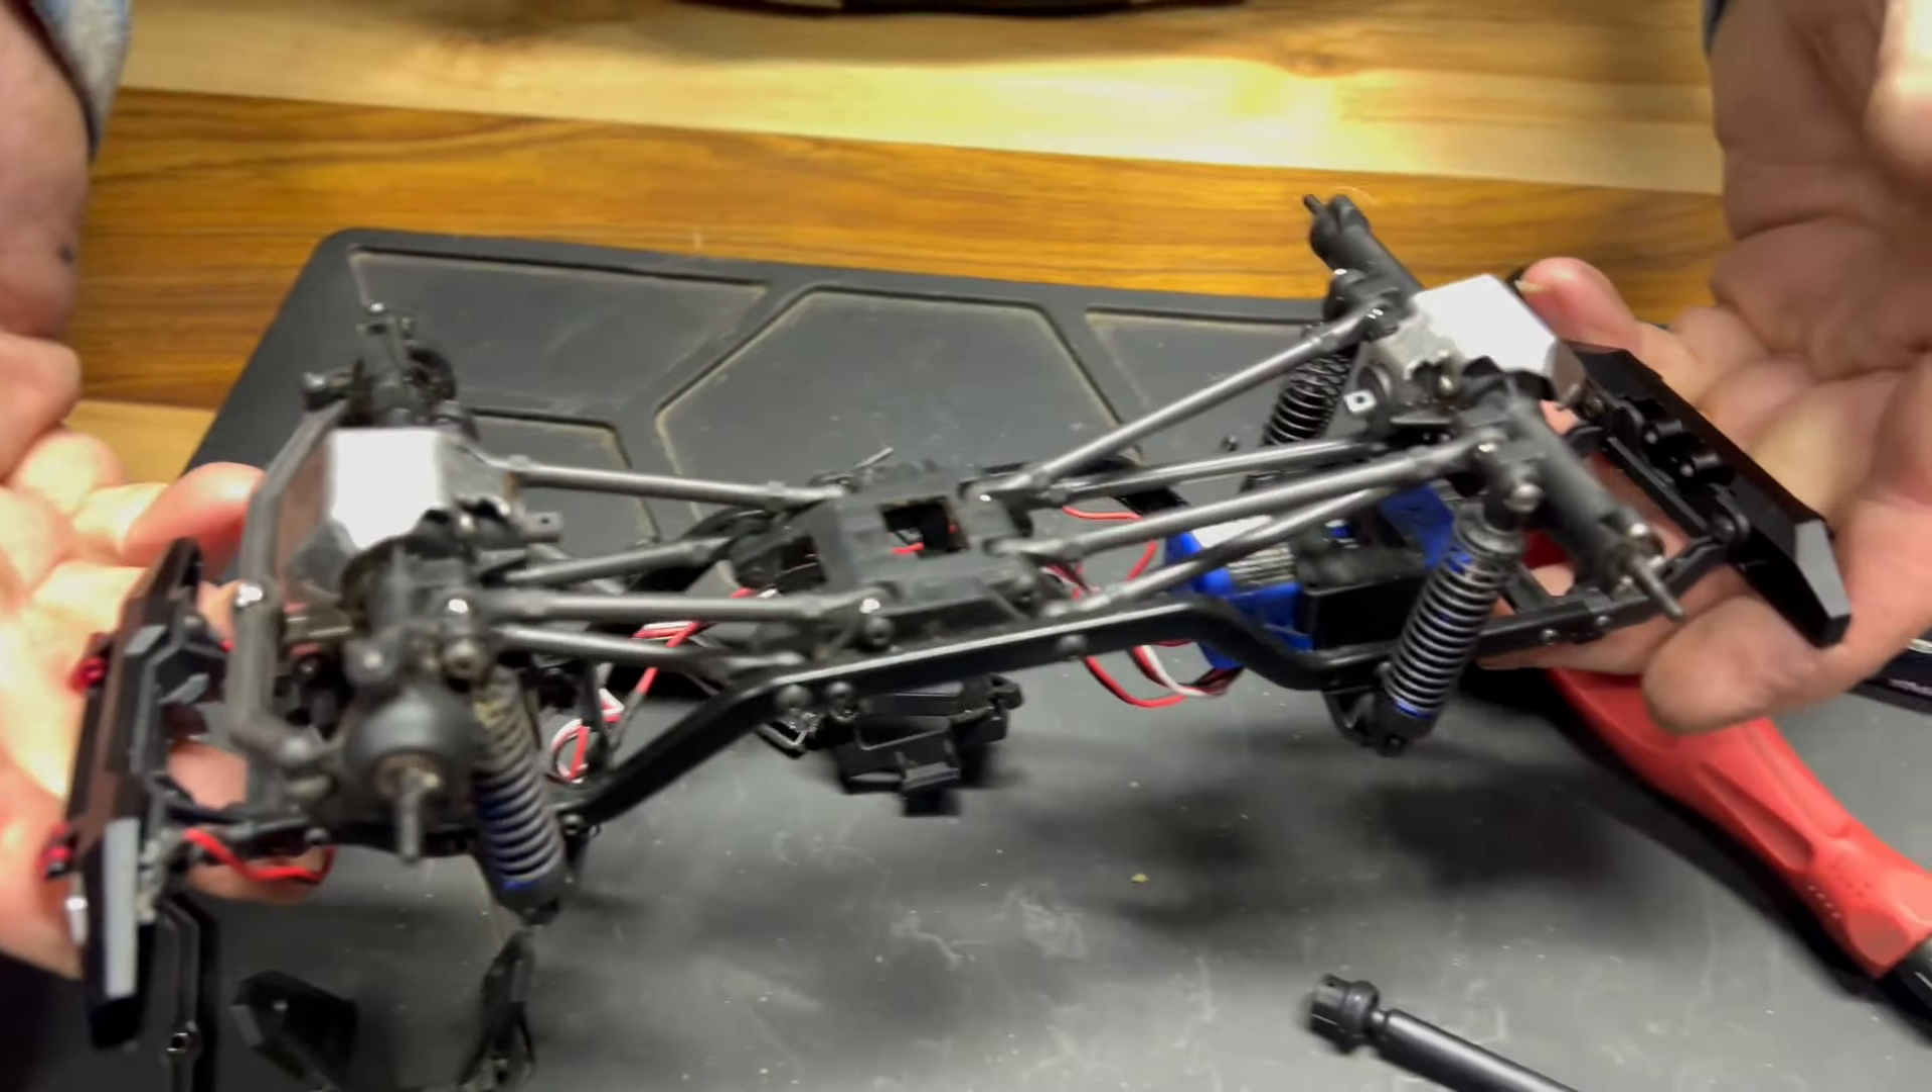So all the shocks are in, the shock towers are in, long arms done.